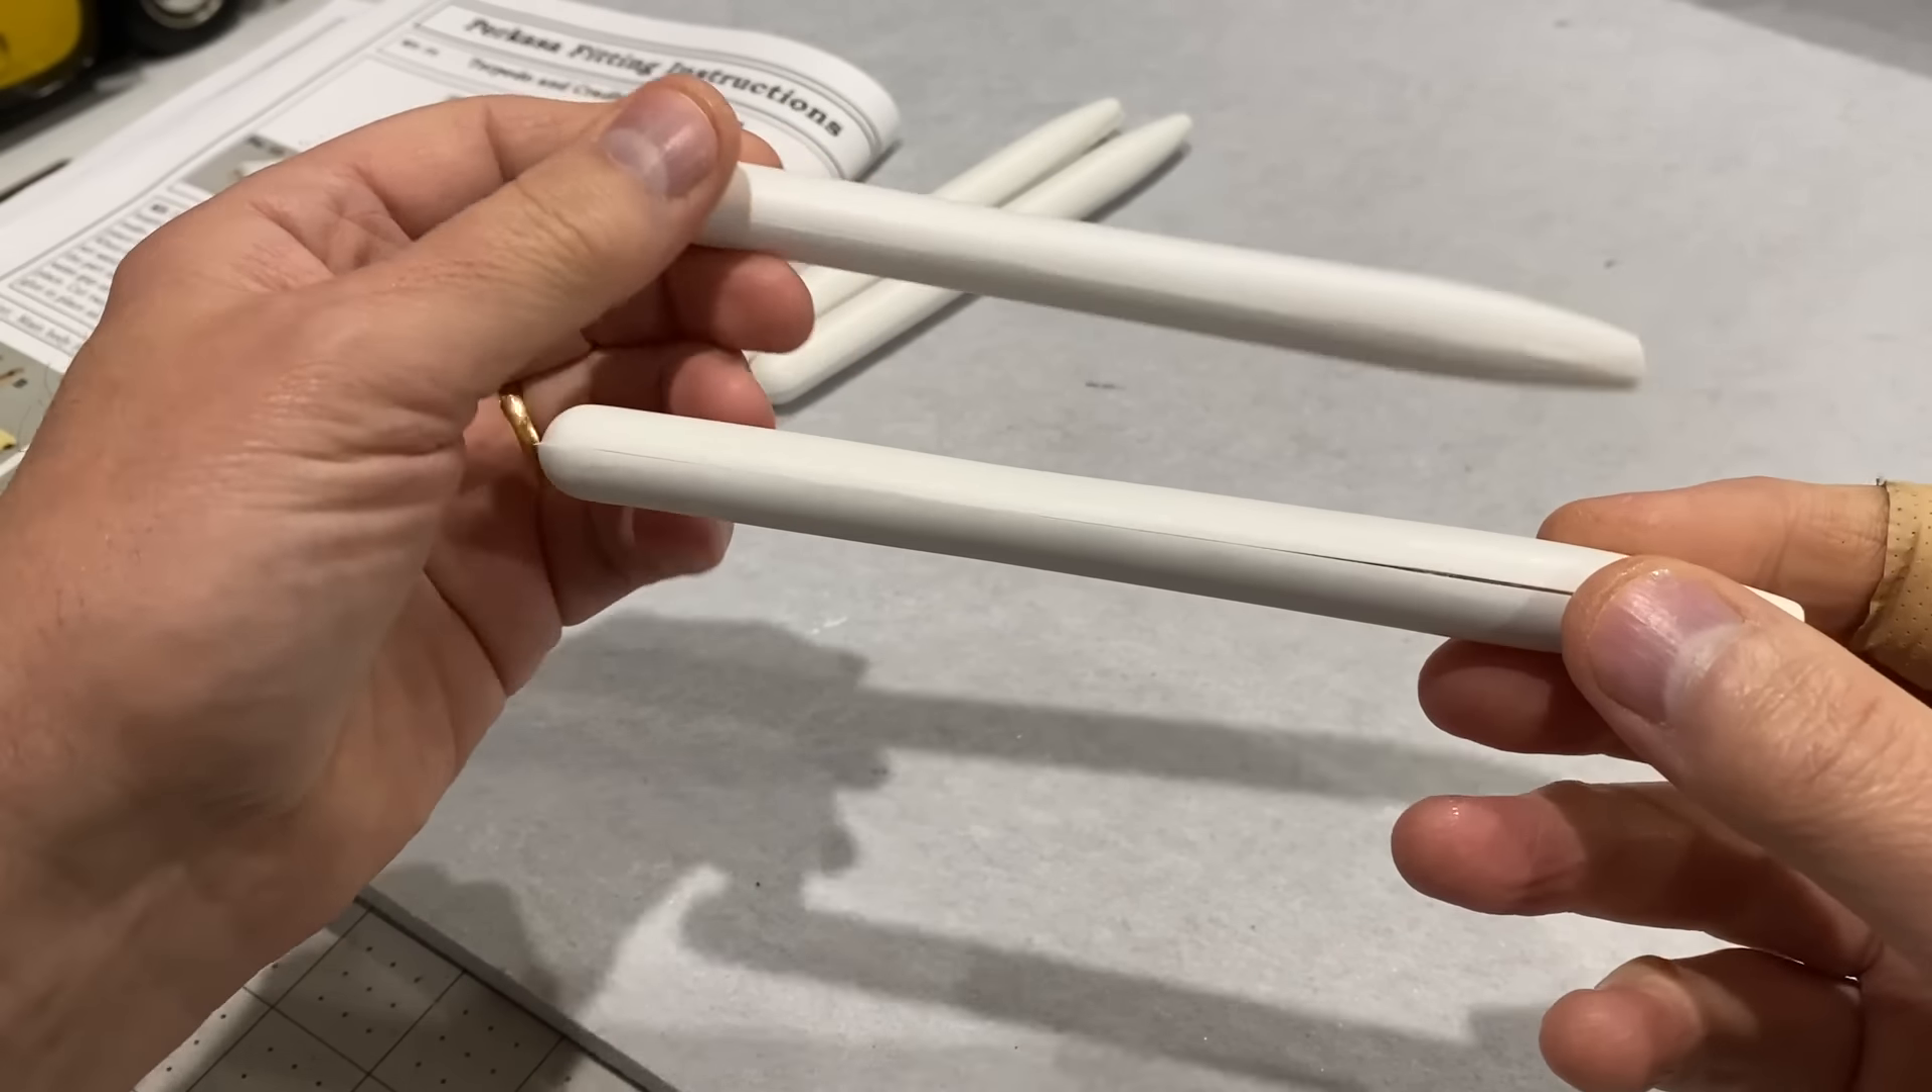These are the torpedoes still a little bit of work to do on these you can see there's still some gaps on some of these.